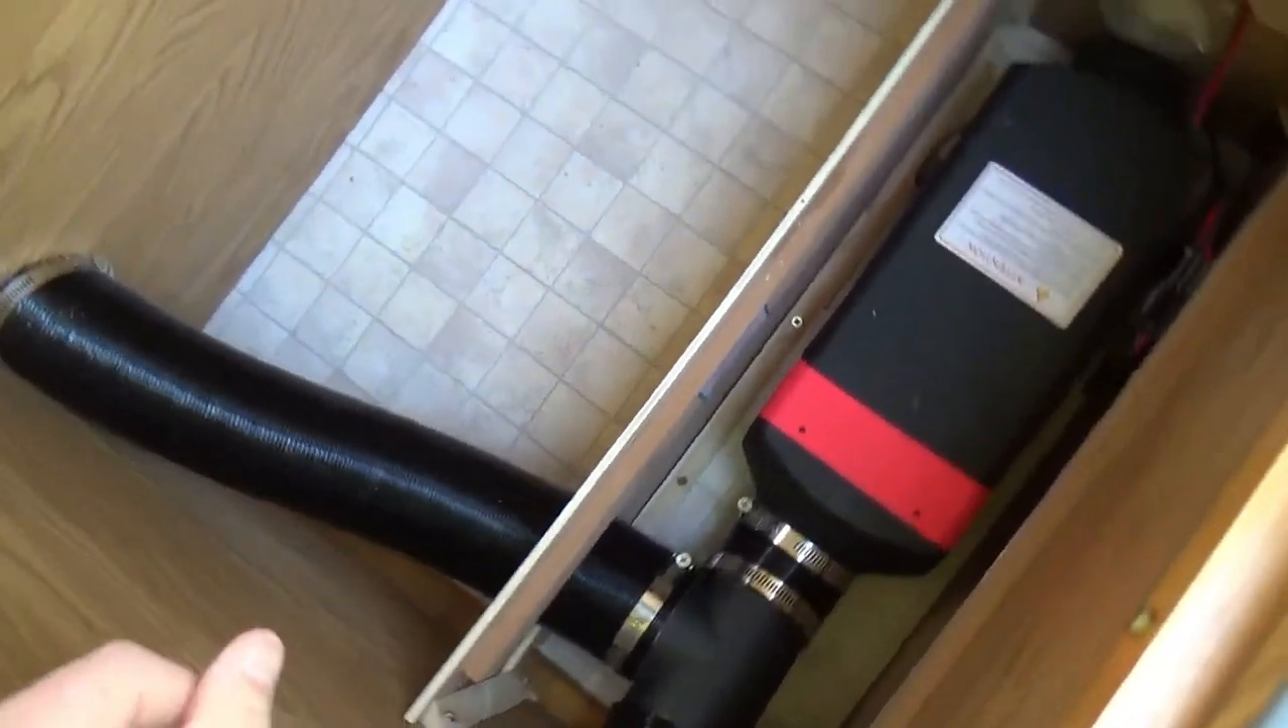Here's the hot box in place with its vents as well.